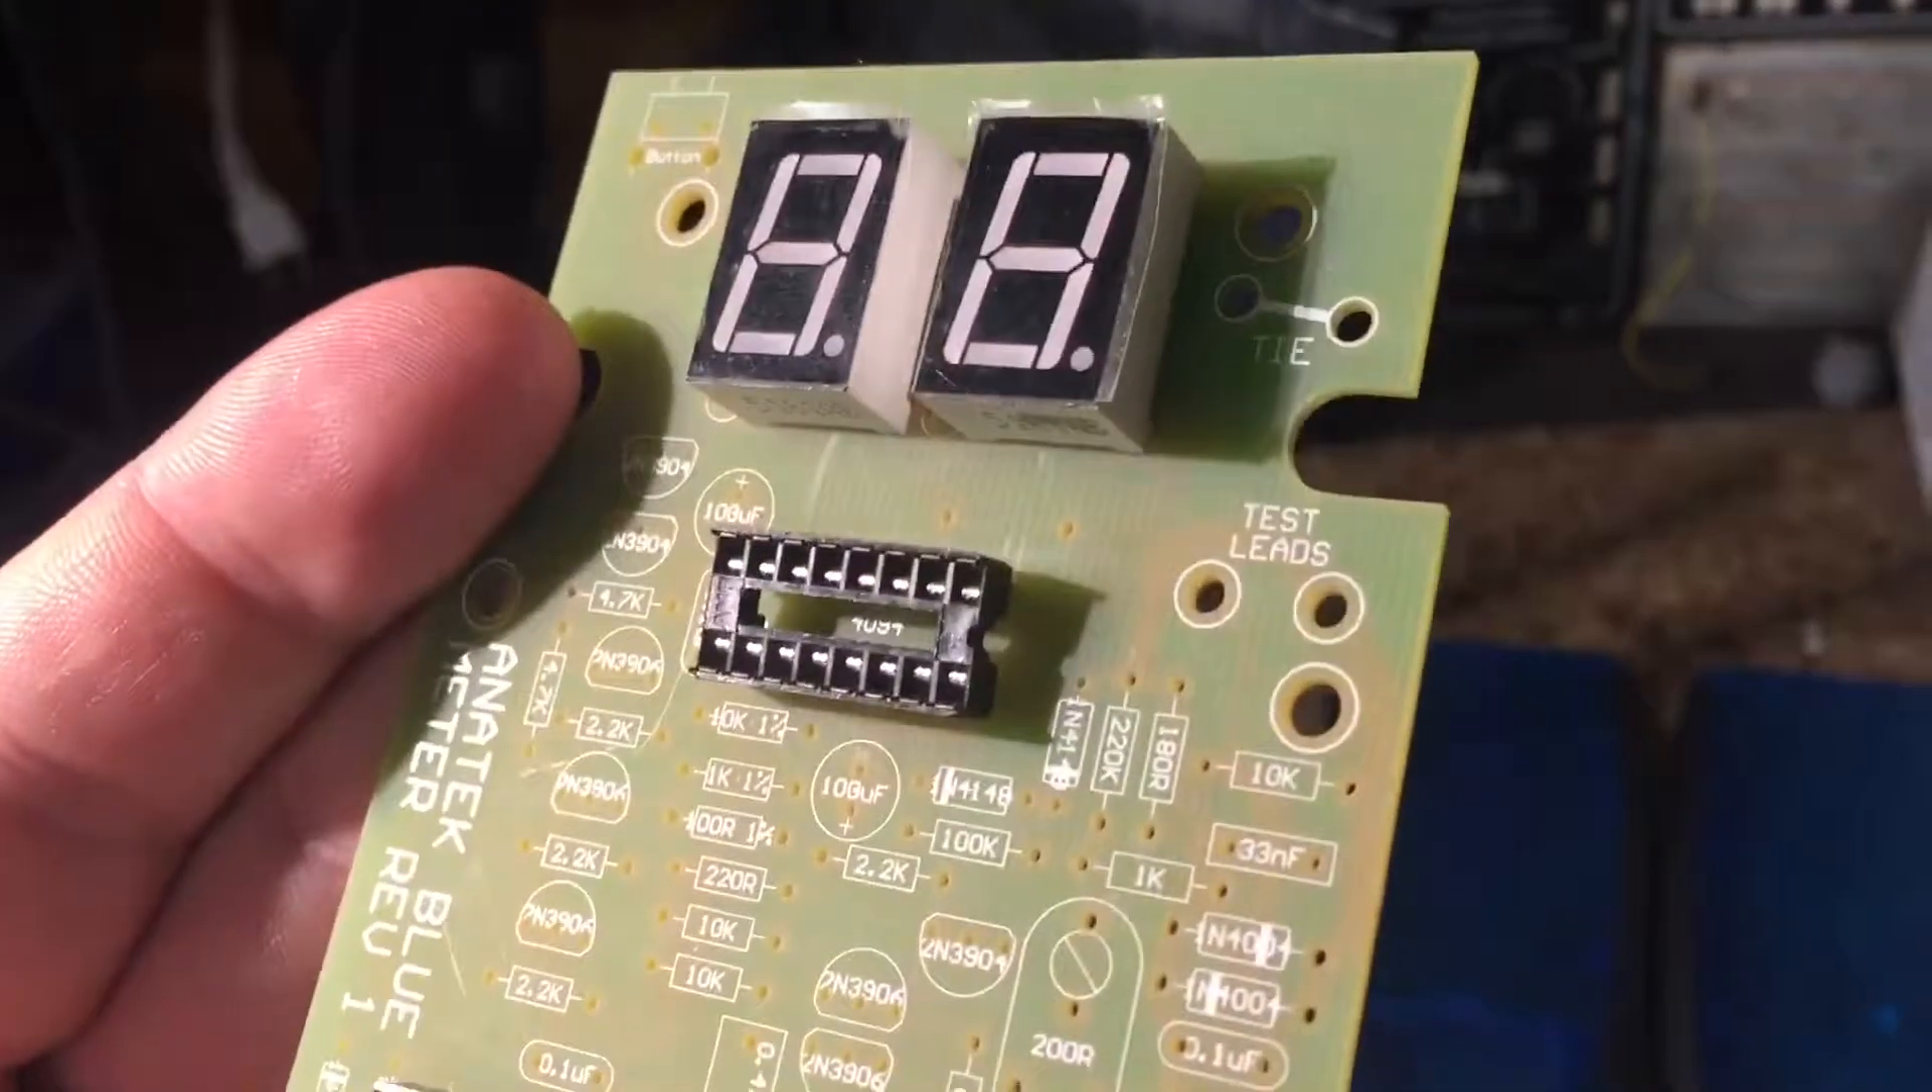Next i've put these ic placement holders notice i didn't put the ic's in.